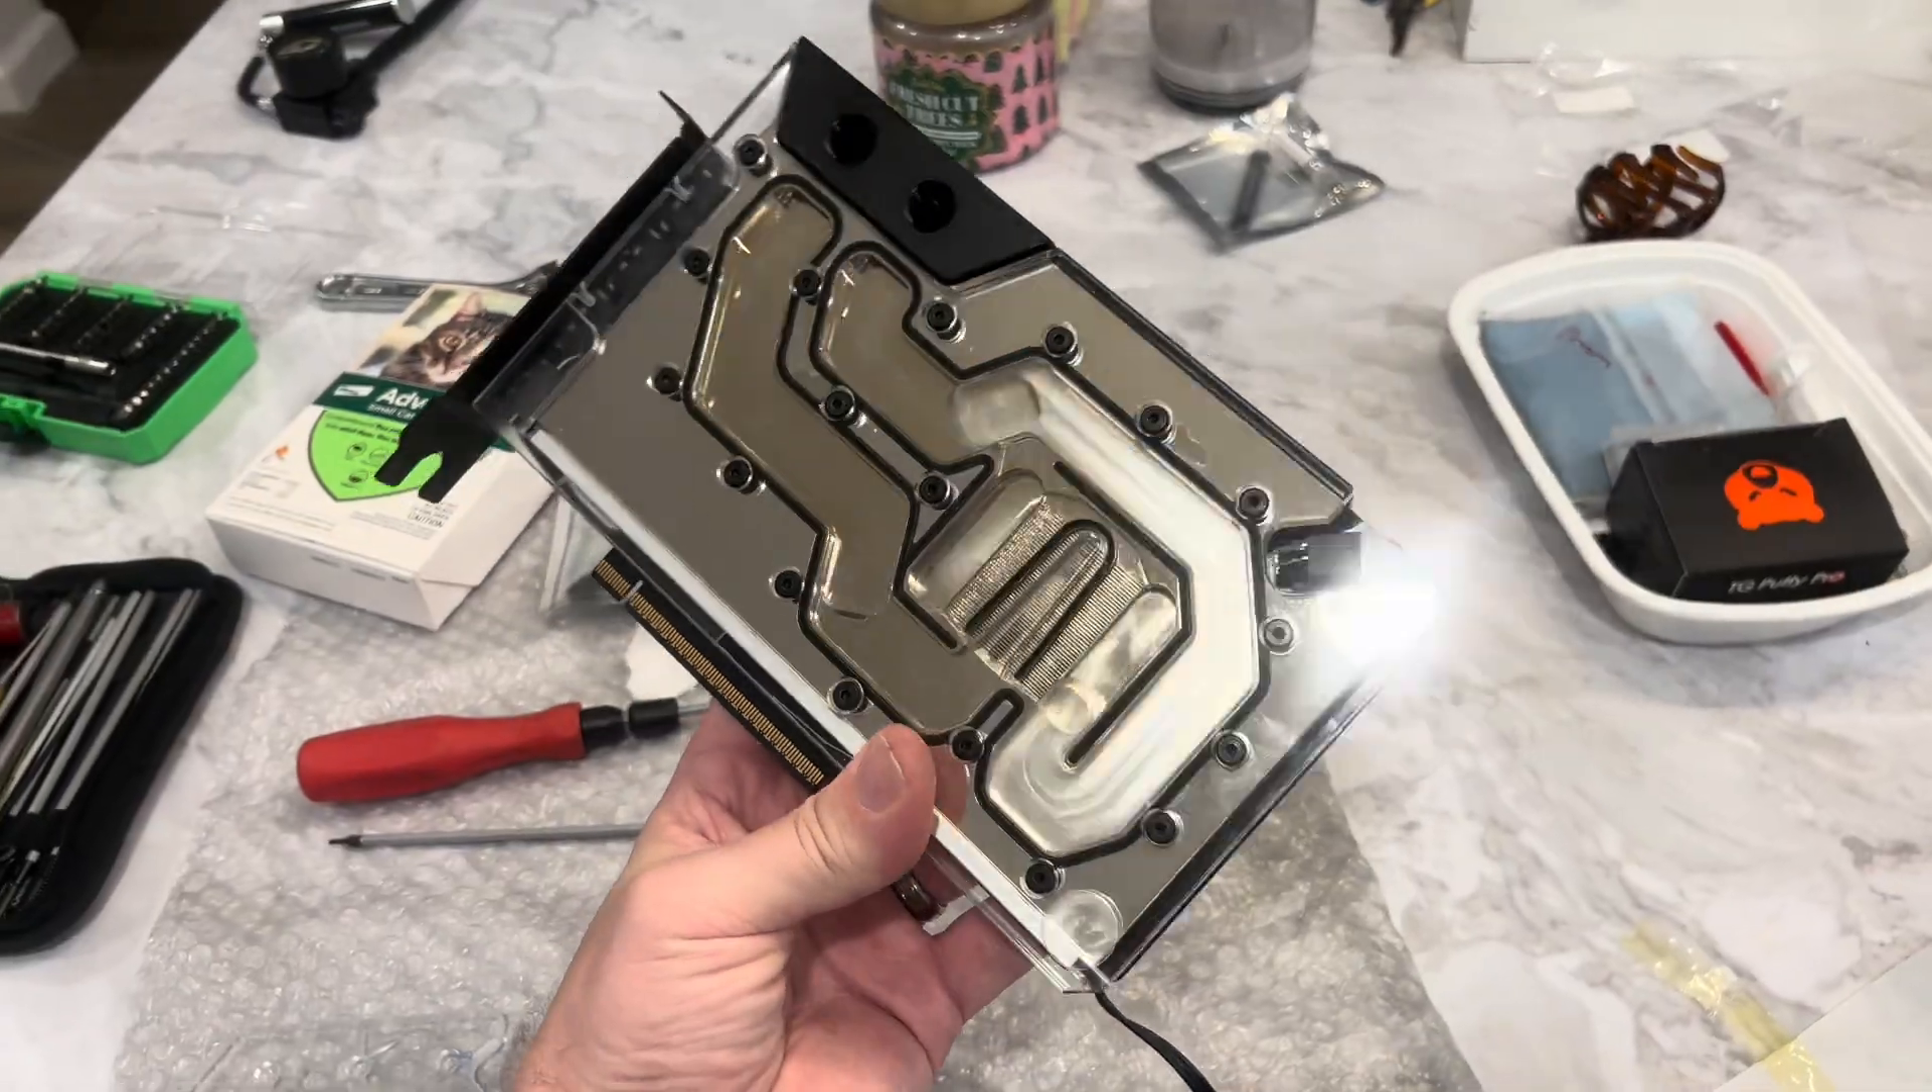And that's it. The card is back together. It is looking good.